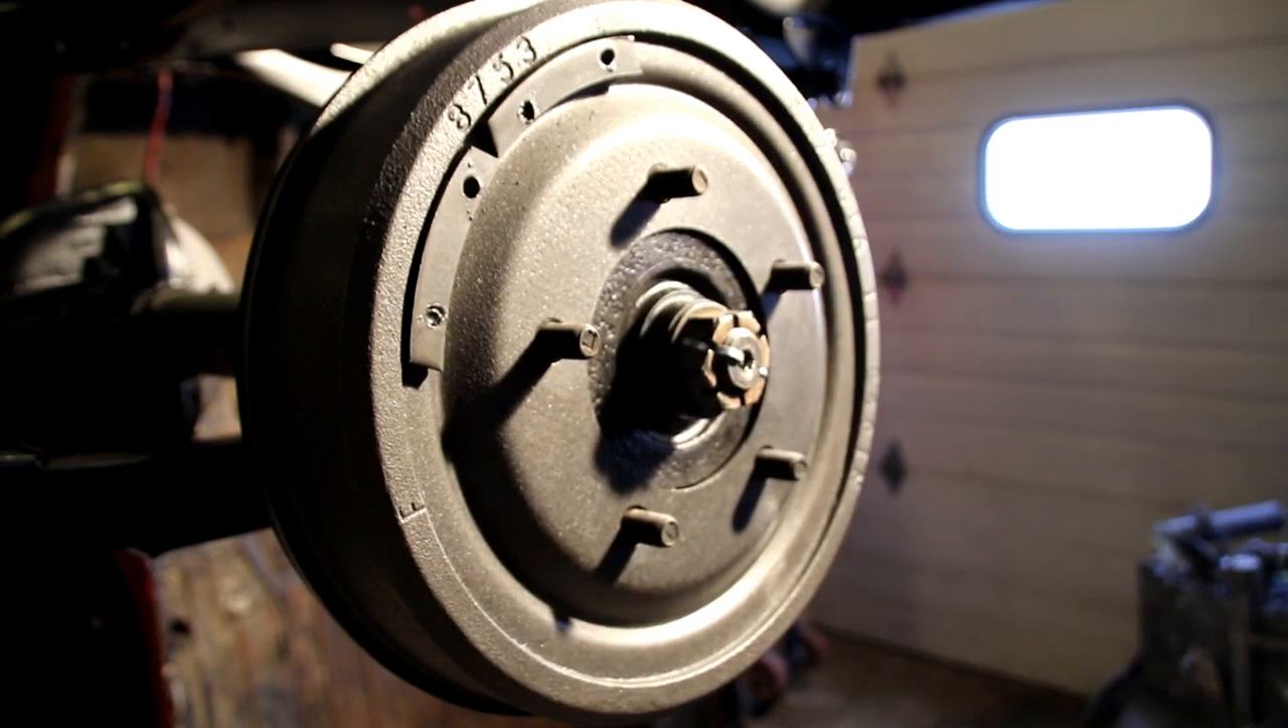The rear end is basically finished up and just got to put the cap on there.